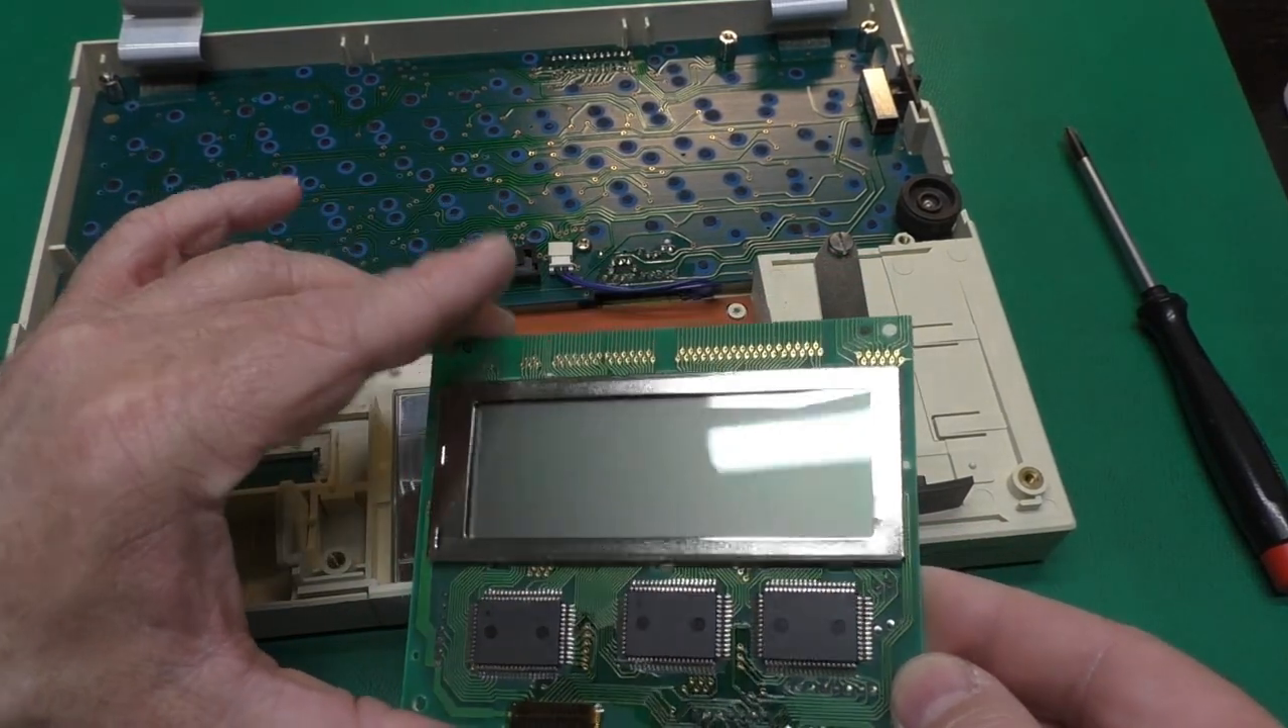Now we've got our LCD out.